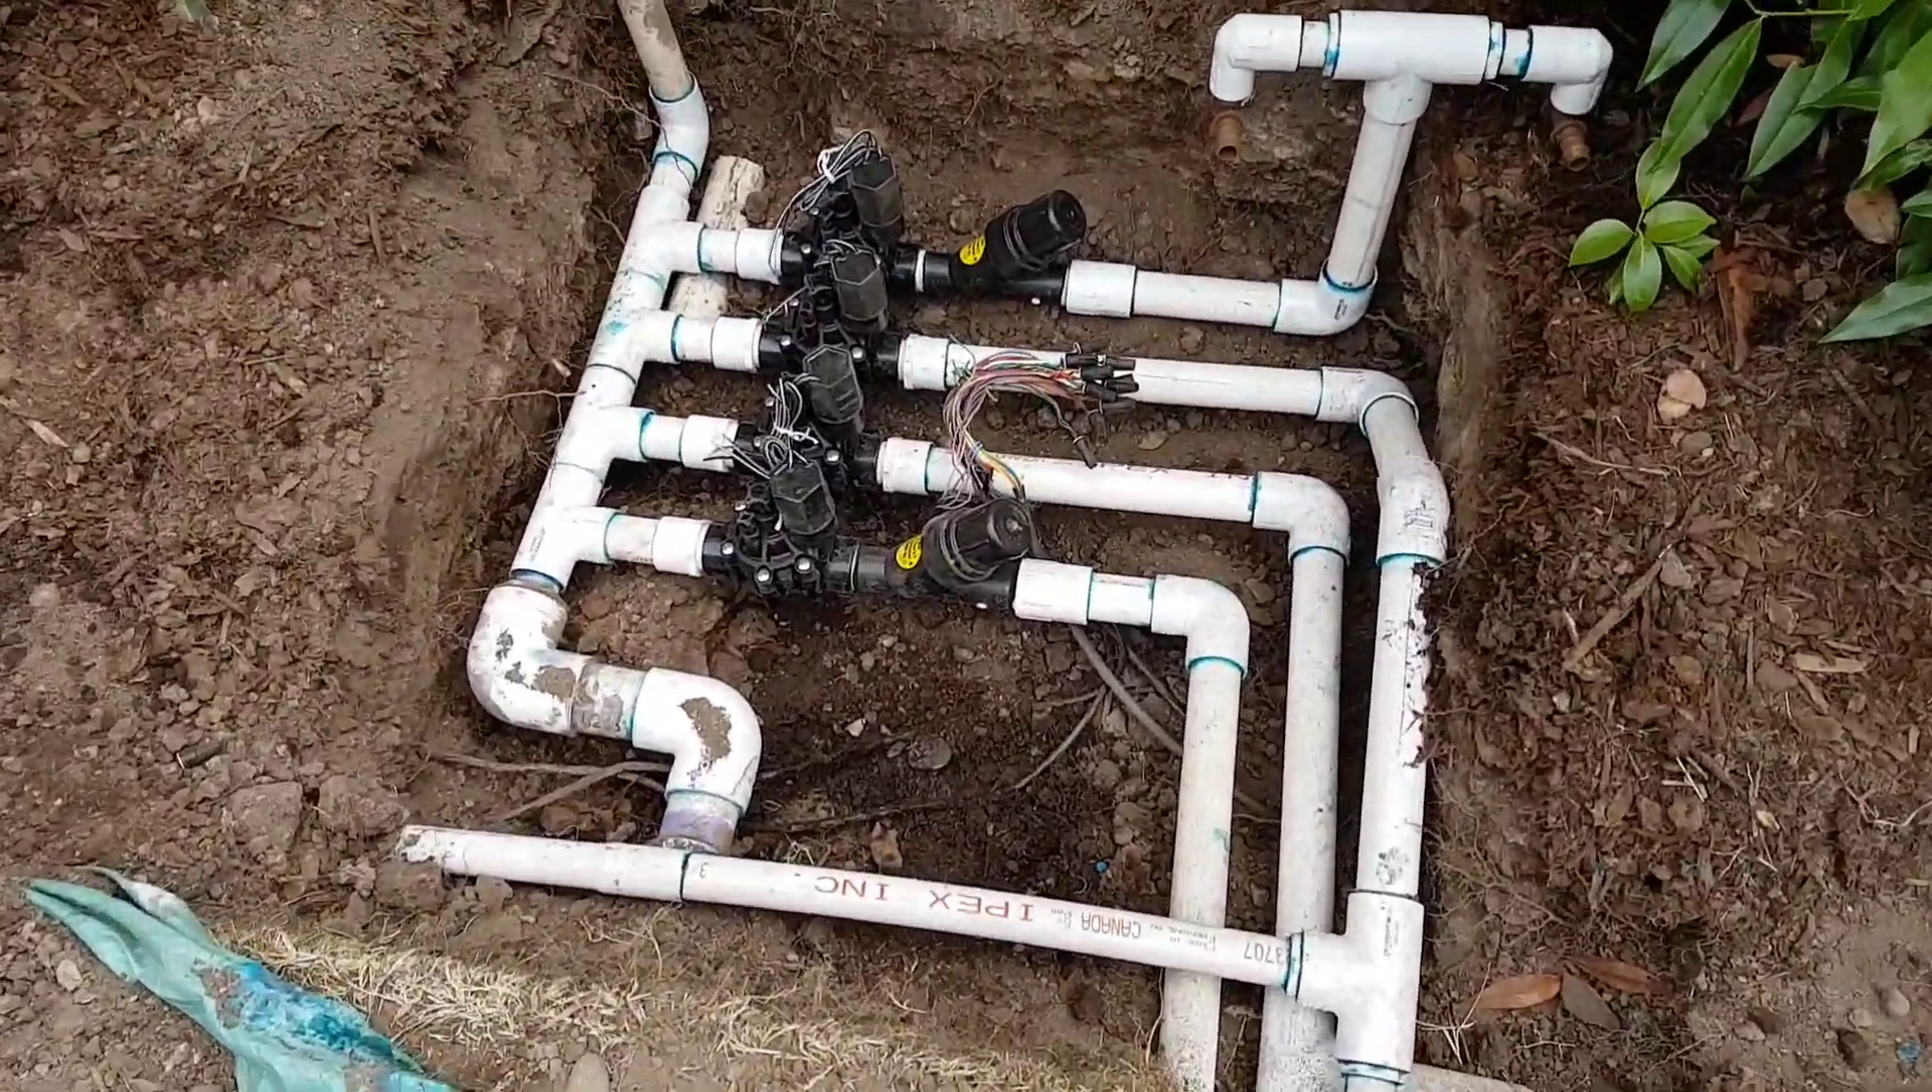So here we have the valves are all installed now I'm just going to go pressurize it And wire it up.